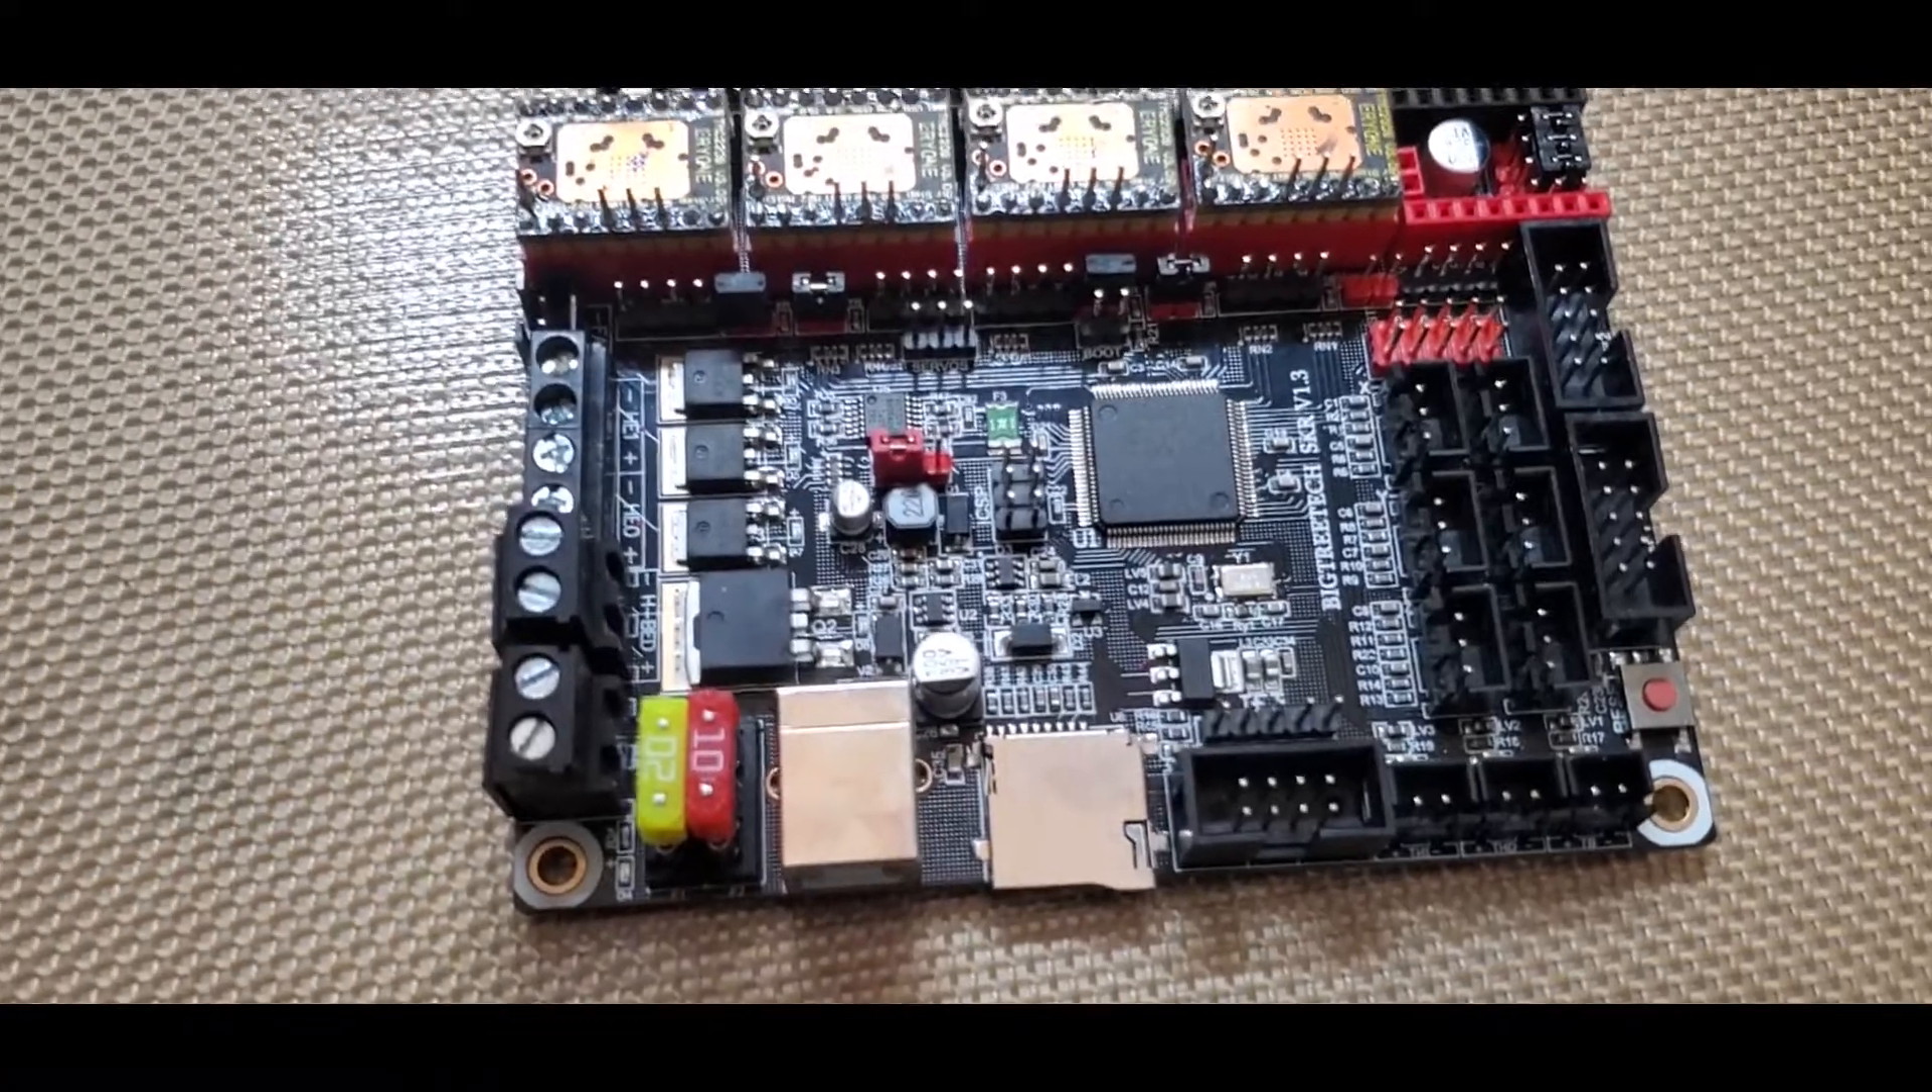Alright, now the other three are in. We have four 2209s installed on the SKR 1 .3.